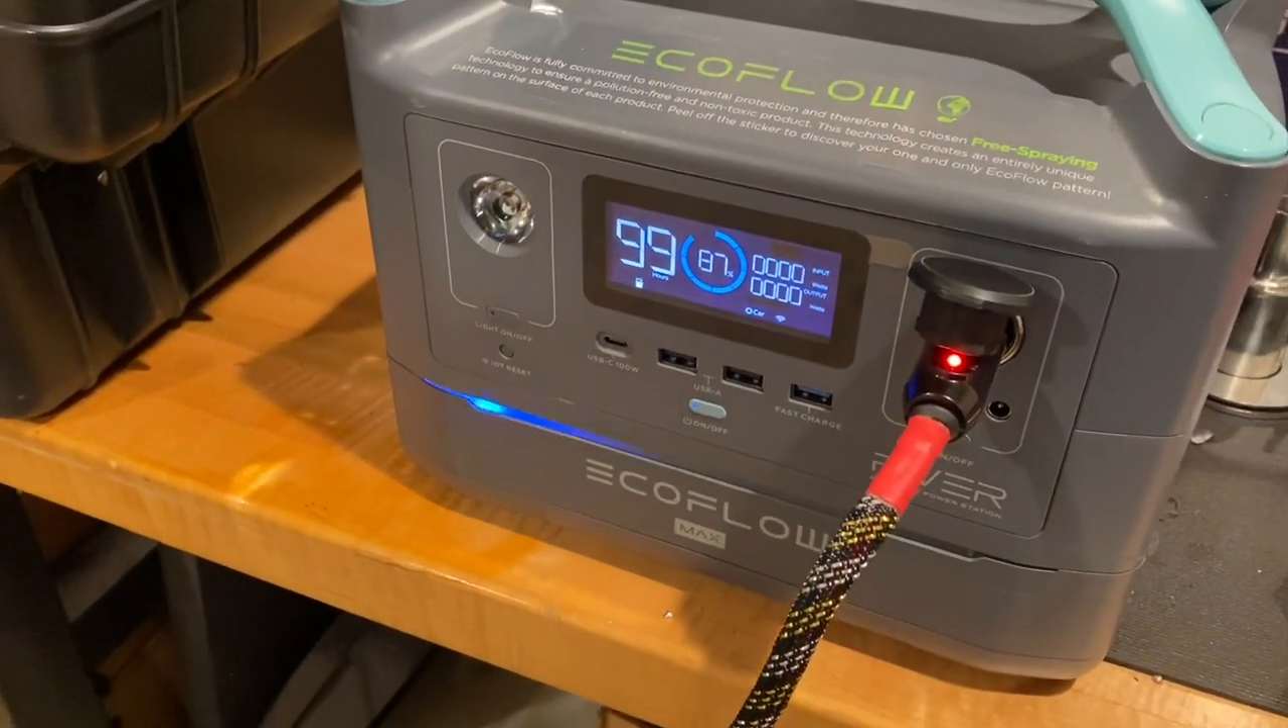So we have our harness, um, finished. As you can see, it is plugged into the EcoFlow River Max.